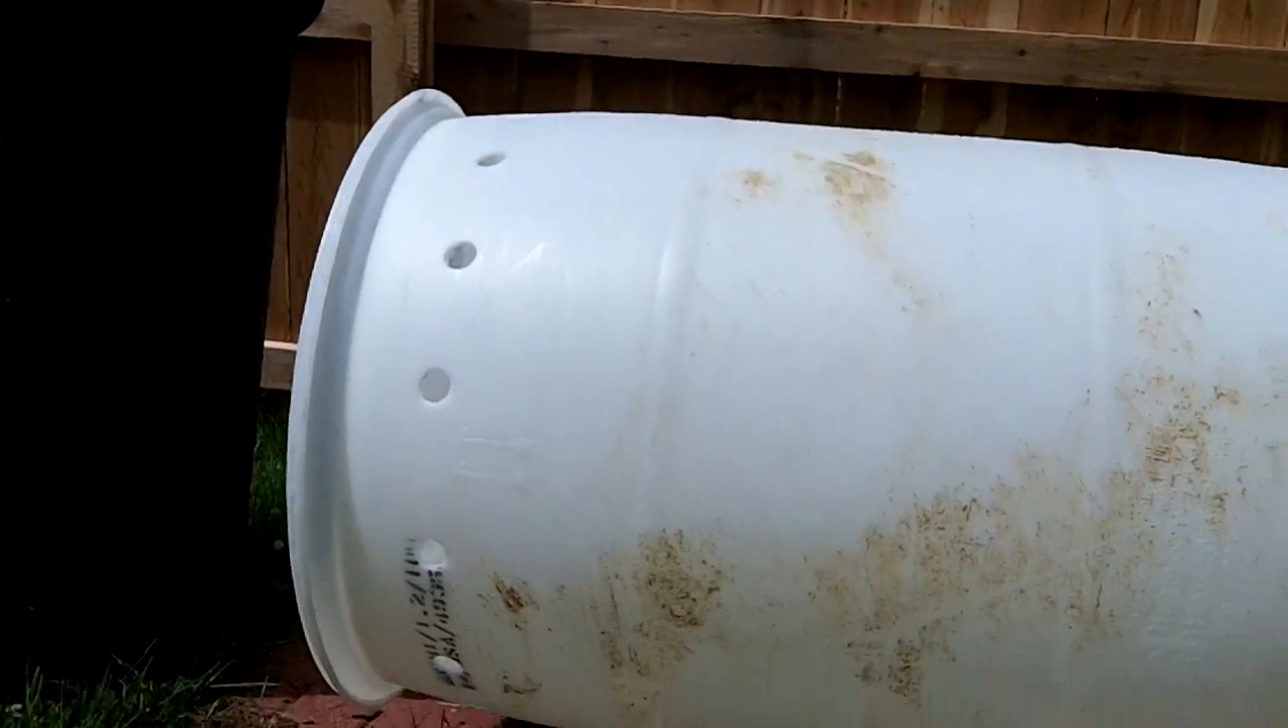But the next thing I've got to do is put the doors in. You can see that we've drilled in the 1 inch aeration holes every couple inches around the edge.